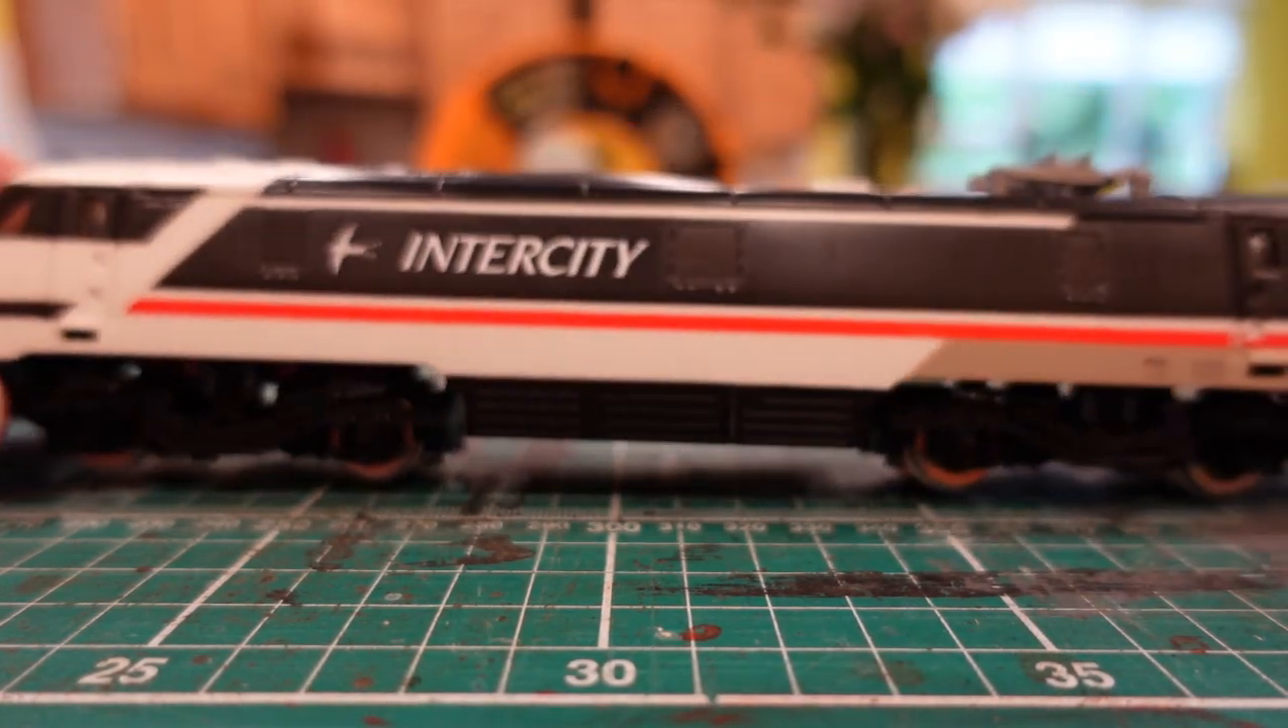There we can see, the body's back on again.